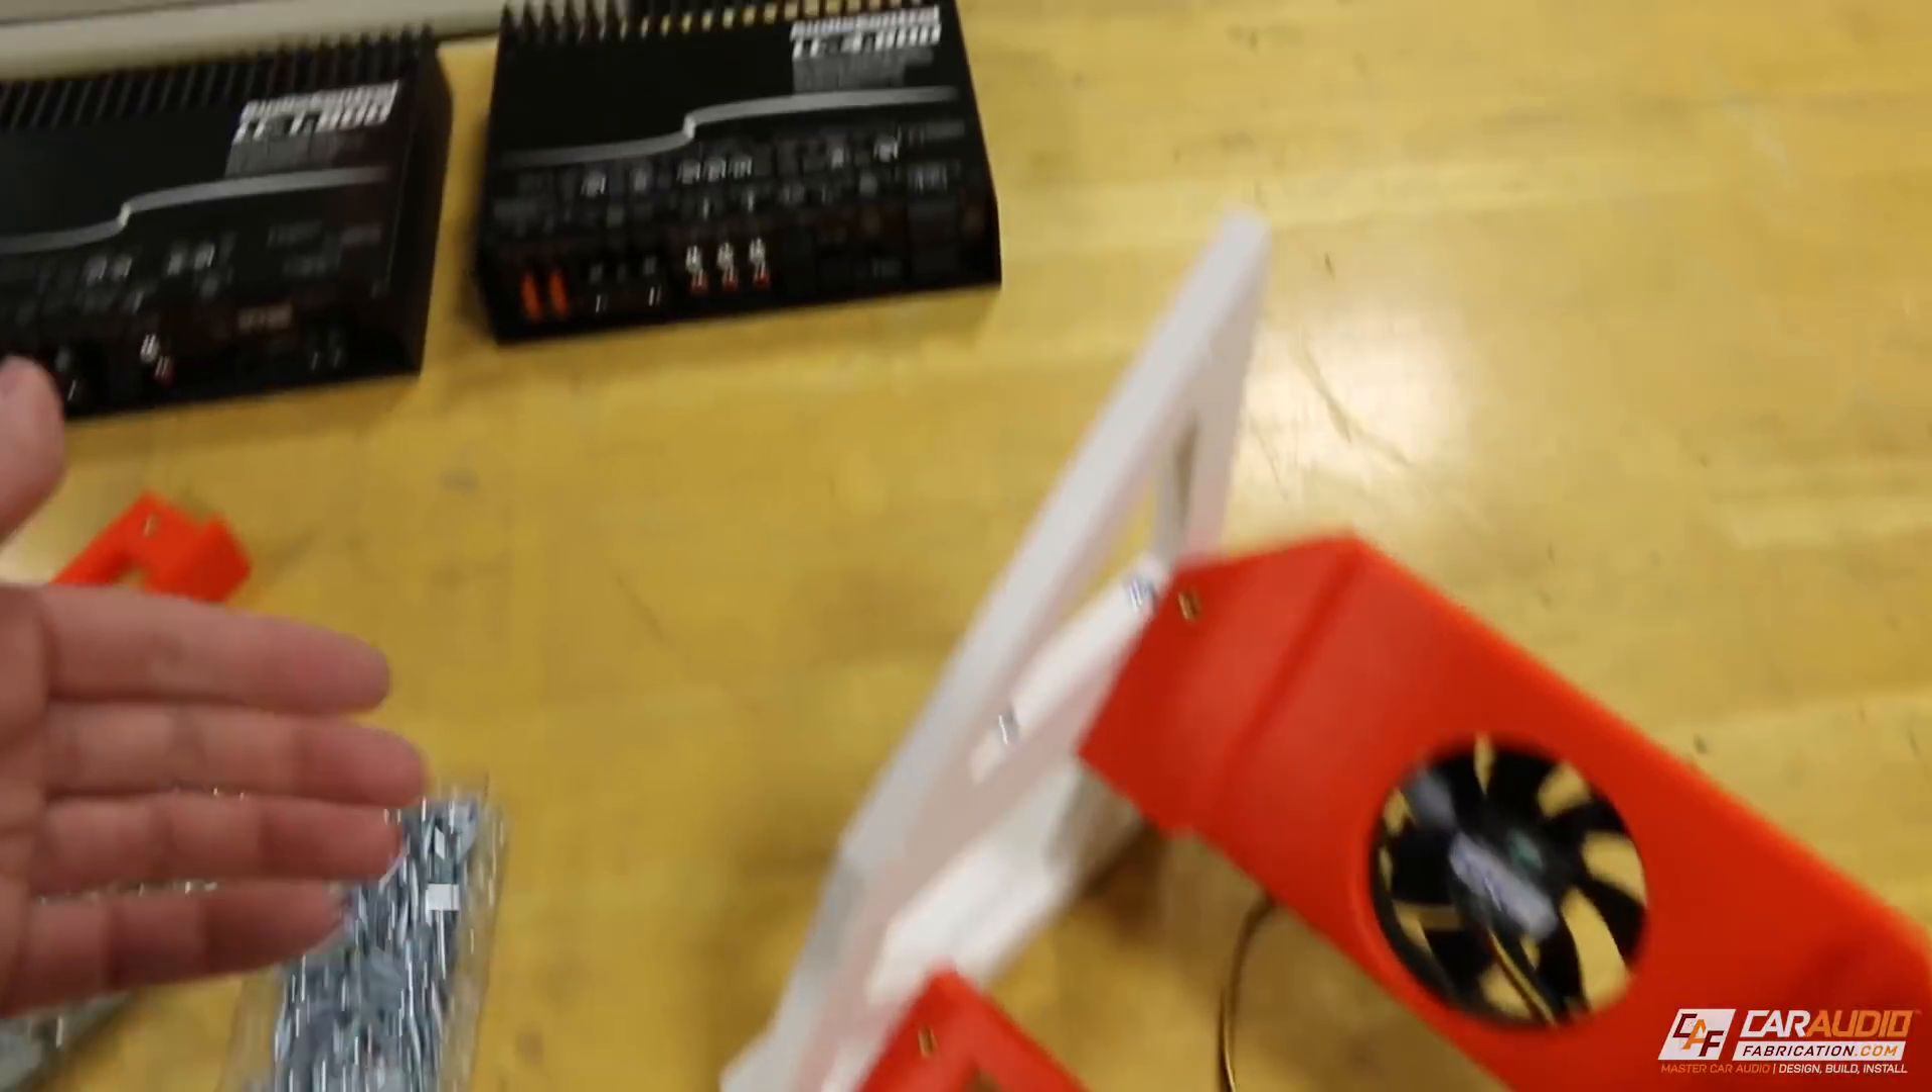I've got the bottom row of the amplifier rack built here, so now I need to add the first amplifier.